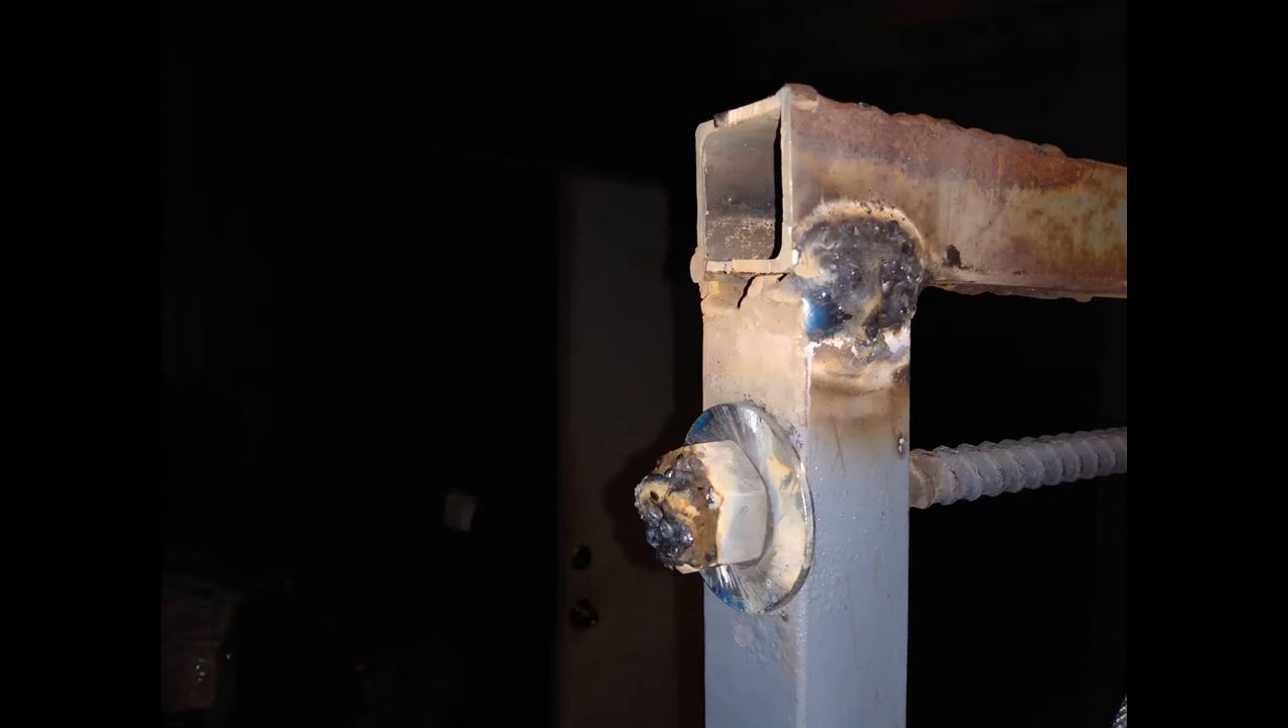I put a washer nut on the end of my rebar so it won't go the wrong way.